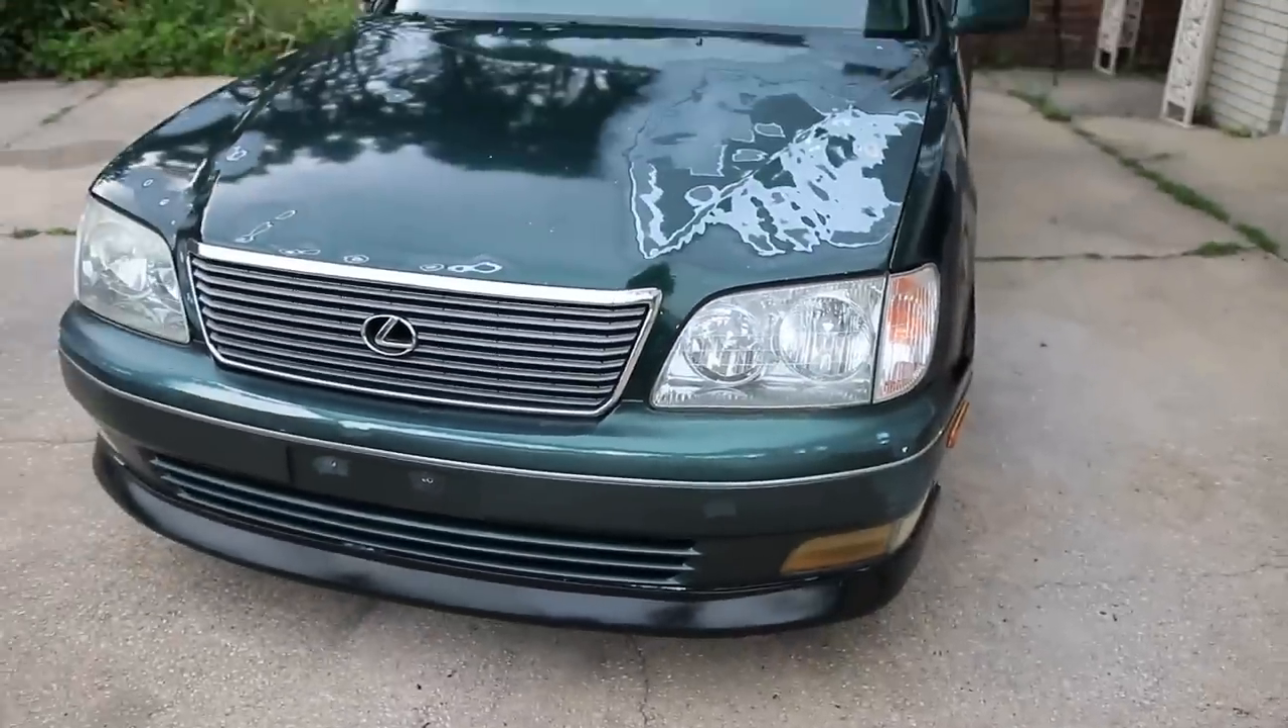We got the front lip installed, which I think looks super cool, super sleek.